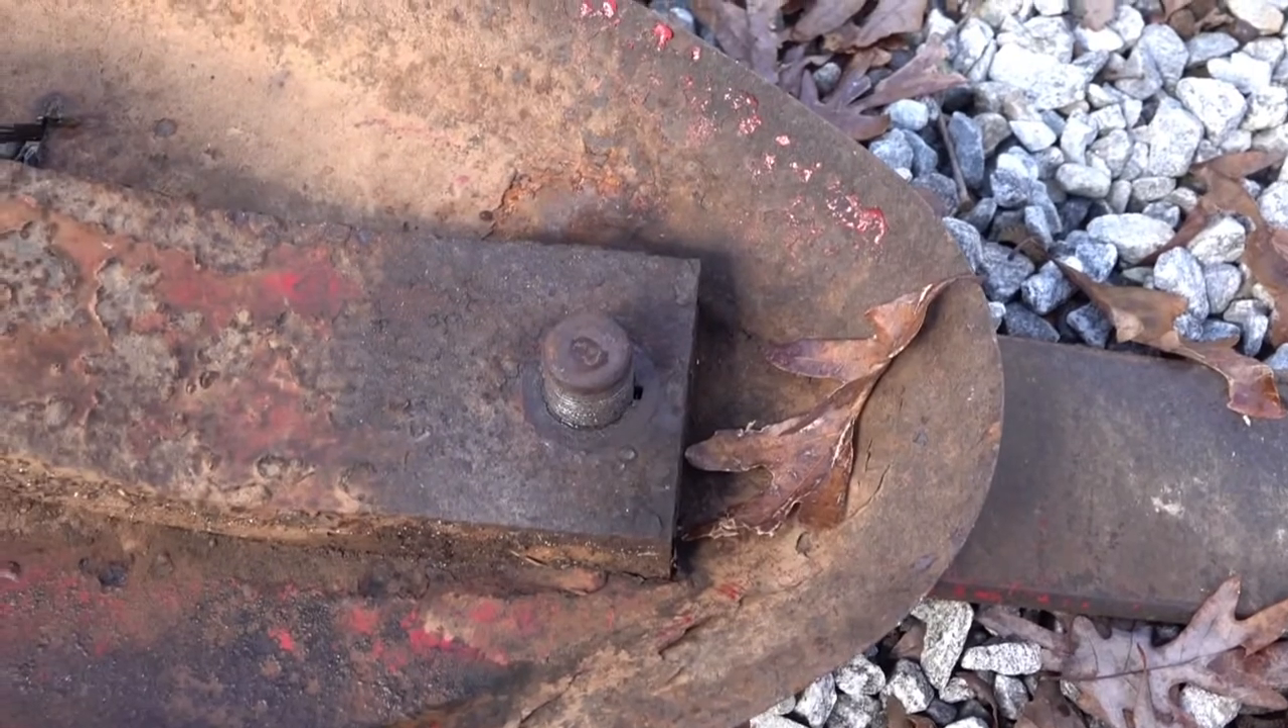This bolt still have to be driven out of the blade holder.